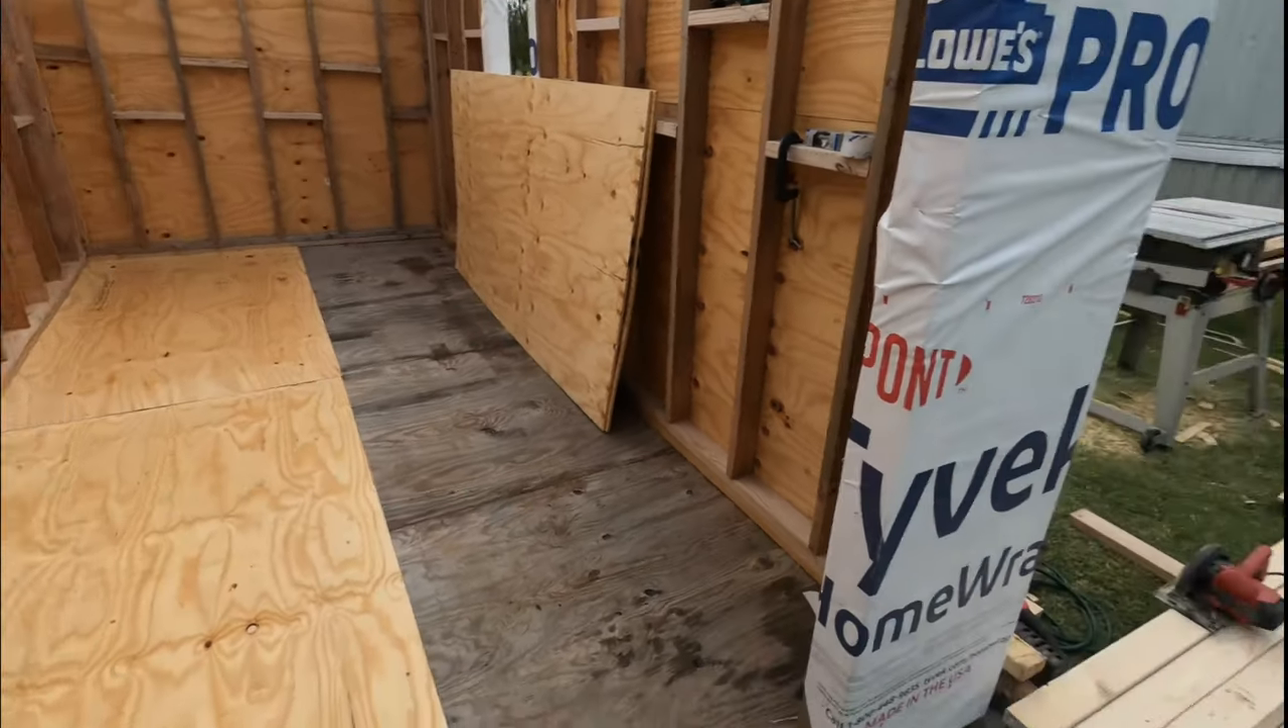I got Half Of The New flooring down.